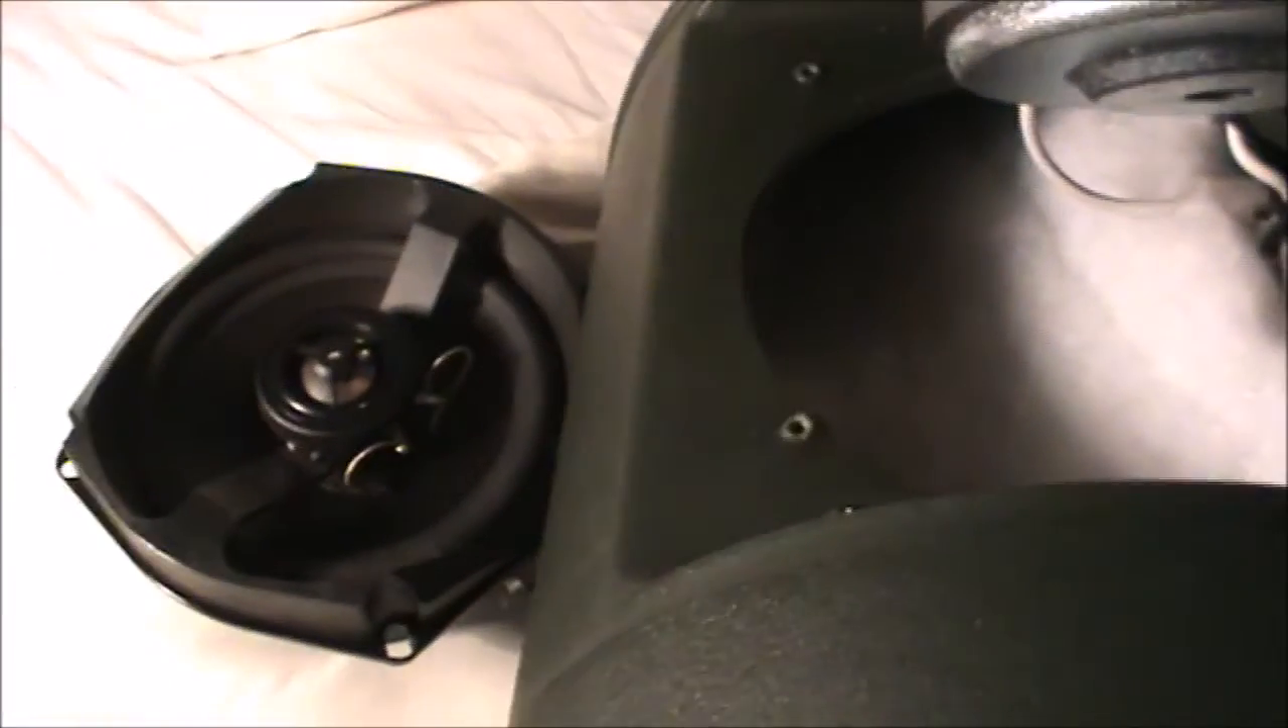And so now we have full access to the interior of the speaker.